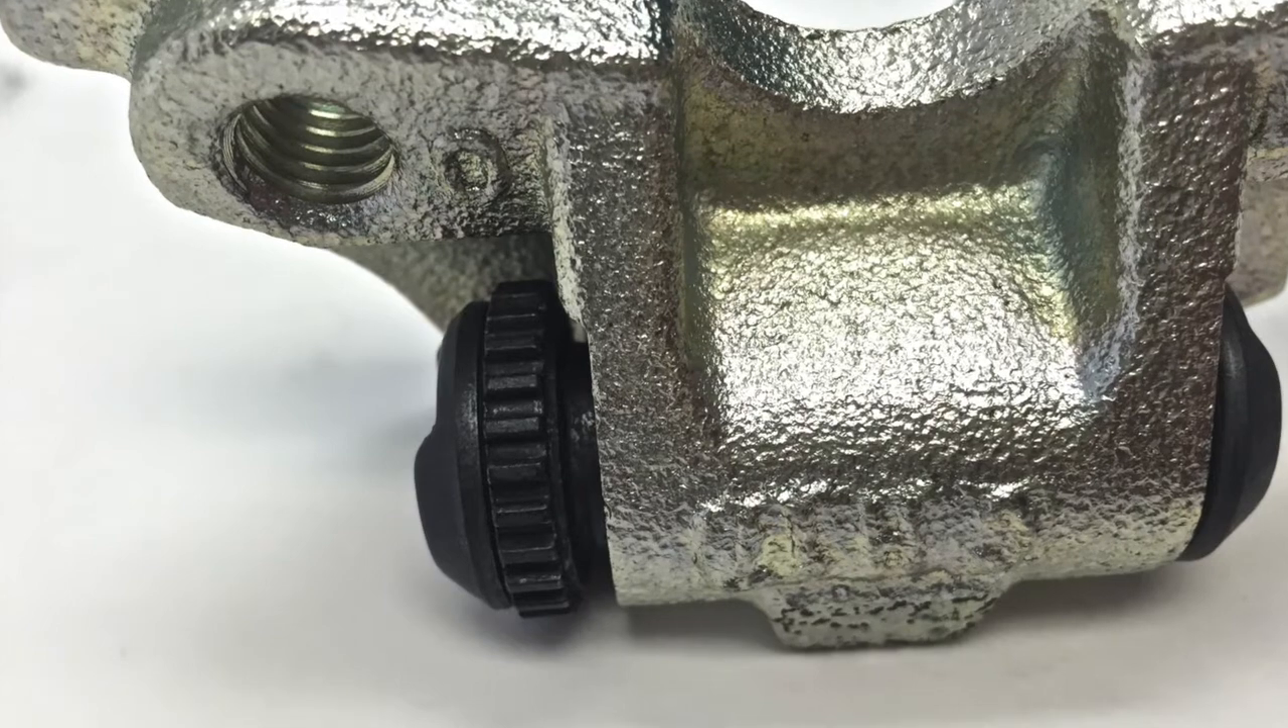Herein lies the culprit. You see that little space between the actuator body and the adjuster cap? That's the problem. Now this is a pretty big space. Even a fraction of a space can cause a problem.